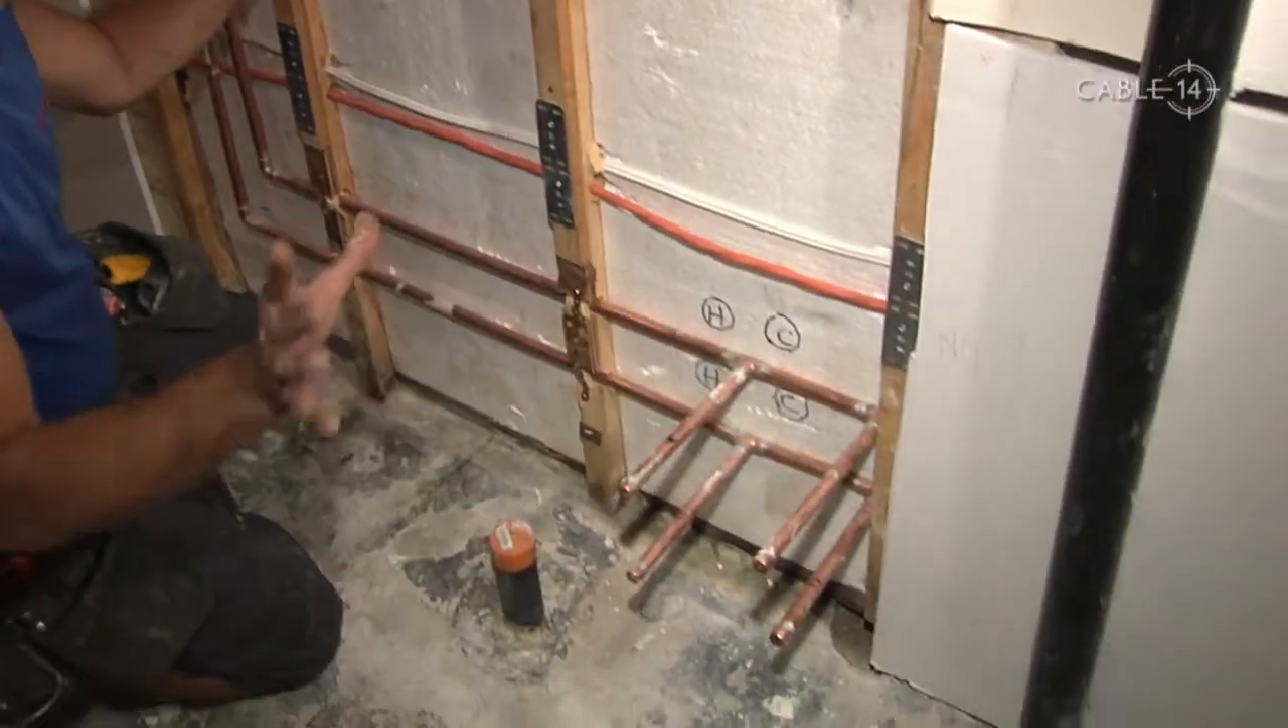We've tied in up here, we've brought in brand new copper all the way across, and we have four rough ins or stub outs.